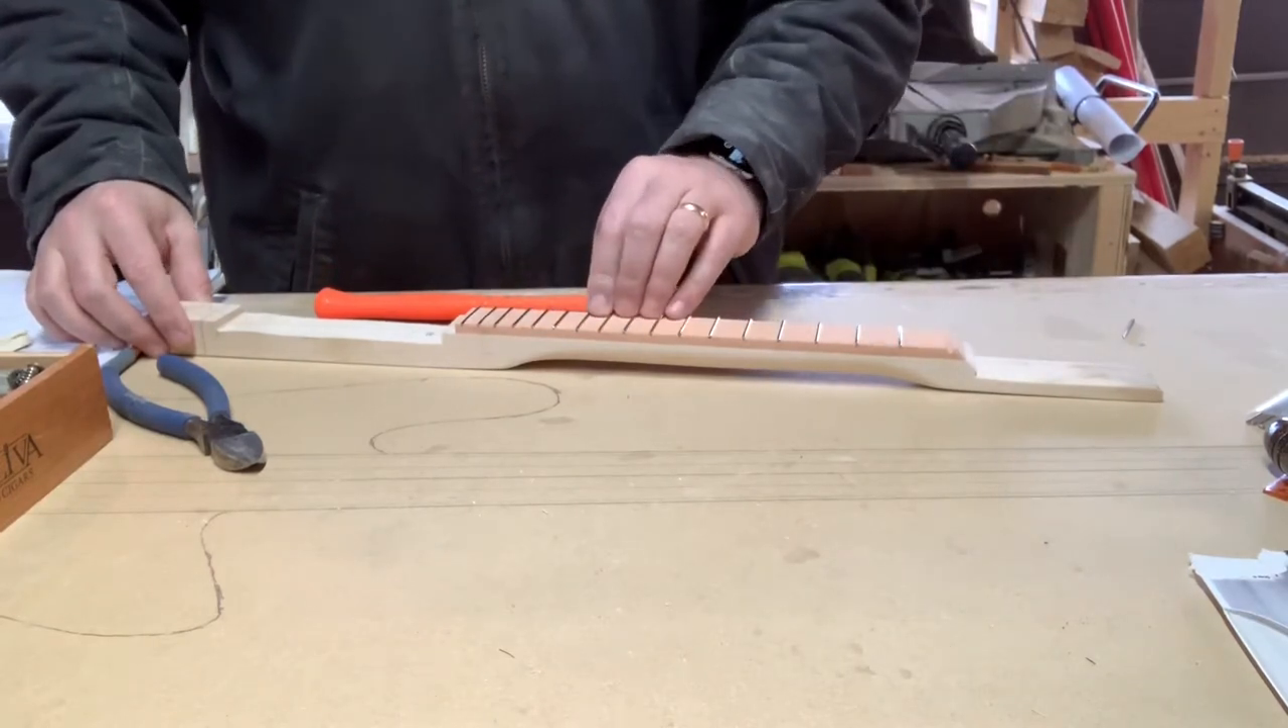There the frets are in.